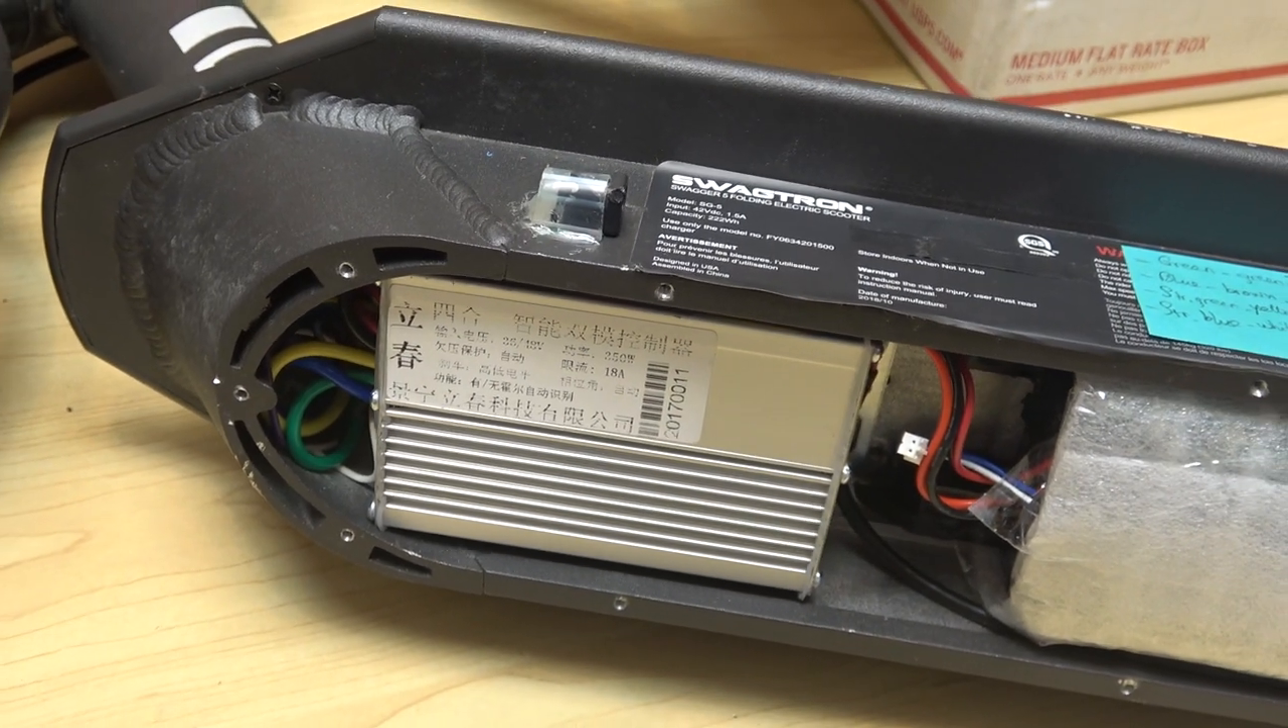All right i'm done installing the controller in here and here's what it looks like all nice and neat in there.